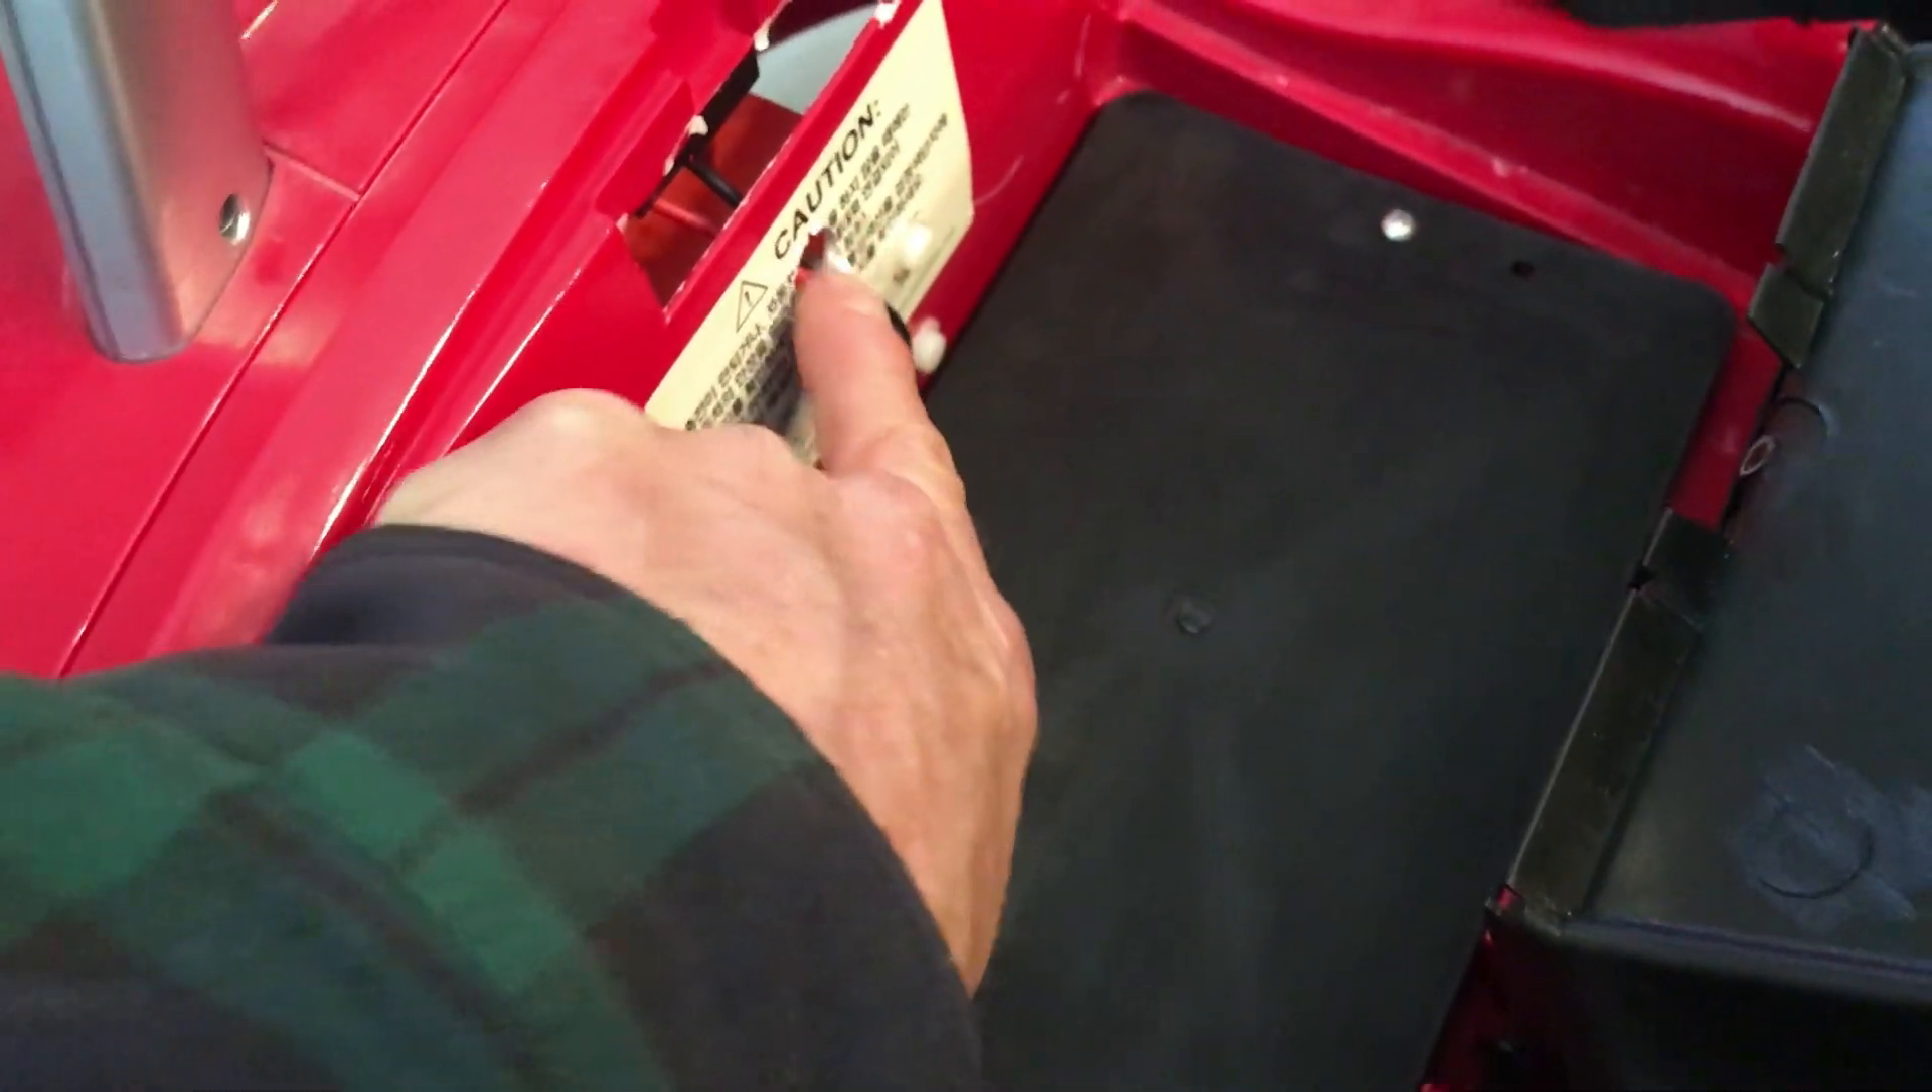Got the sub floor back in over the battery area.